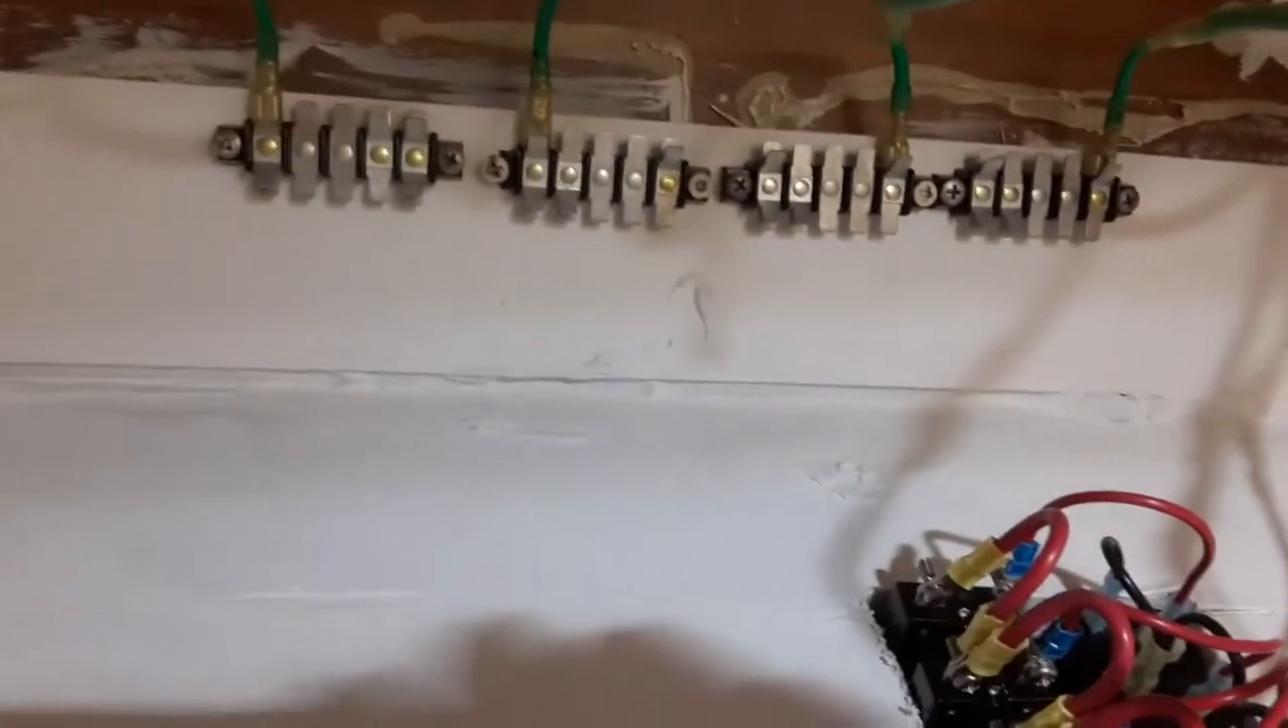And I have a ground bus bar set up here.